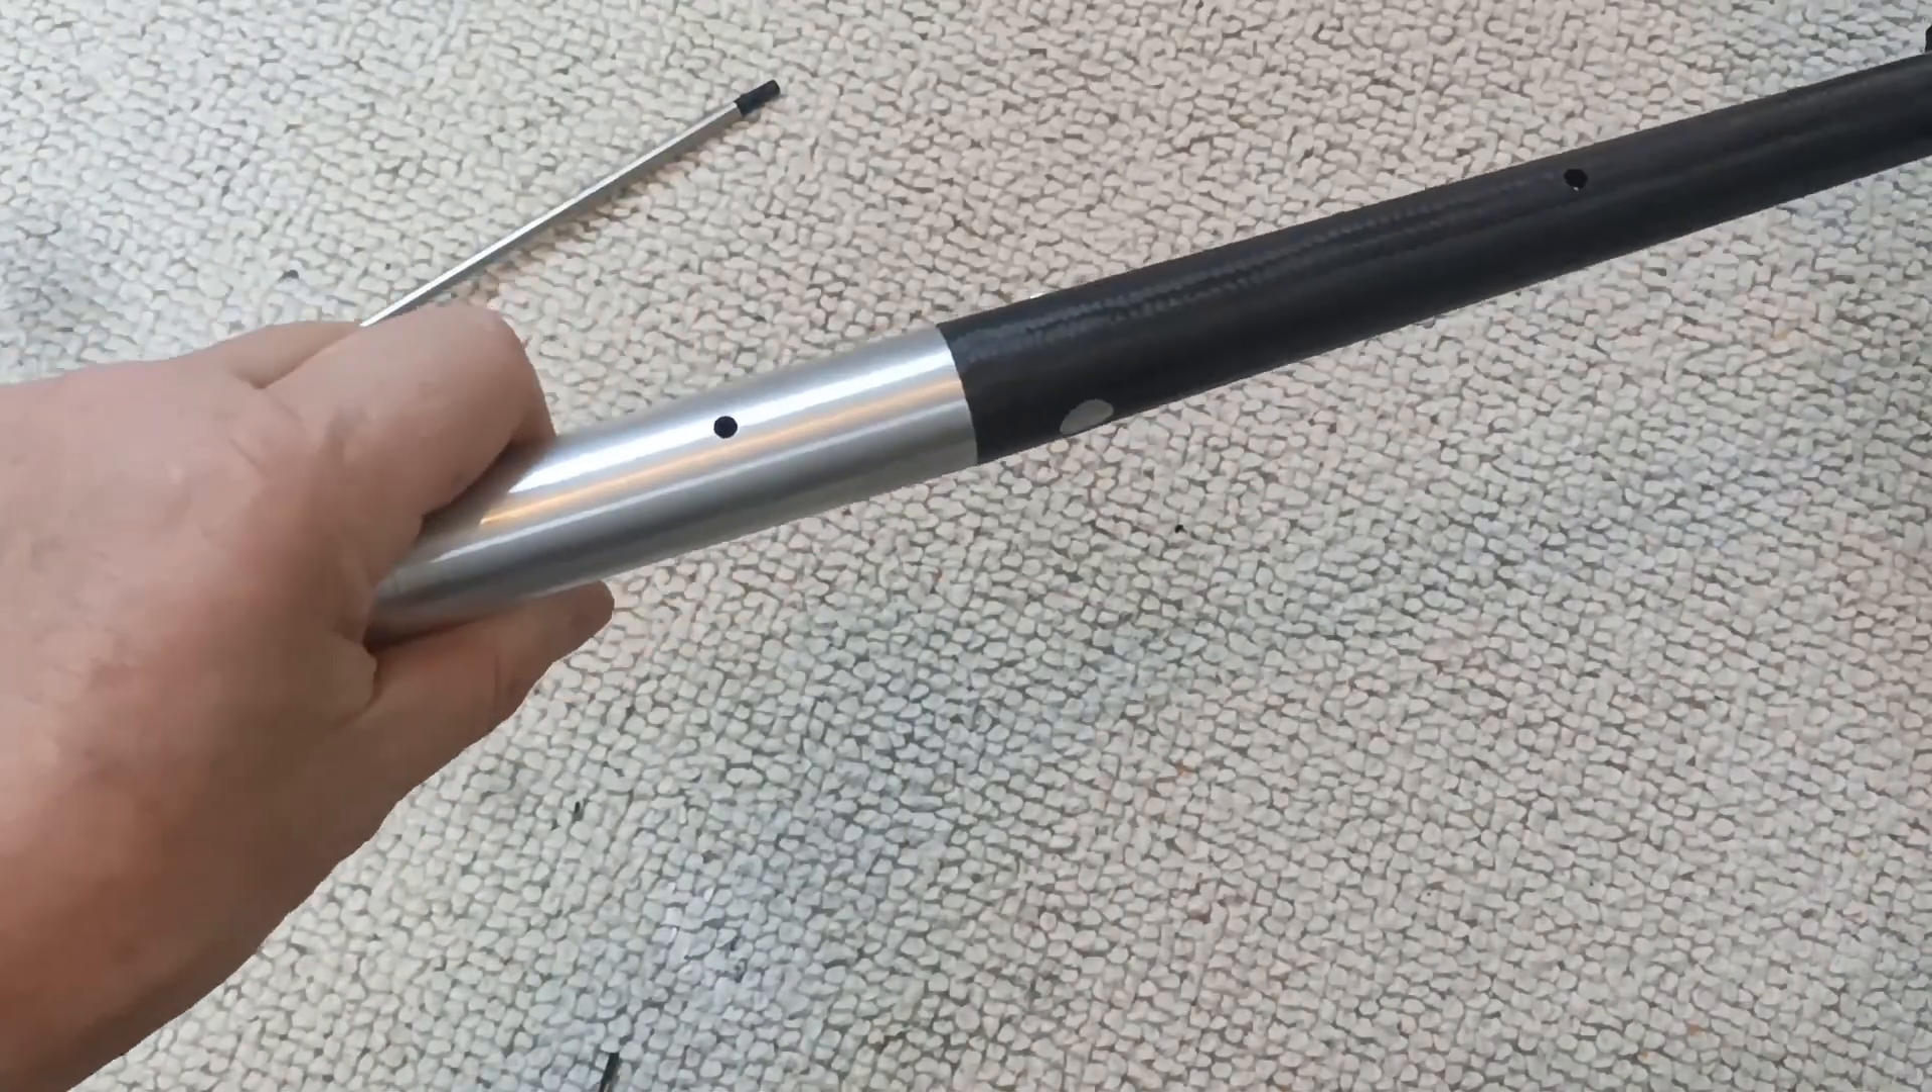So that's now the extension assembled and the last thing to do is to then put your Allen key in the grub screw holes and you should be able to wind those up.